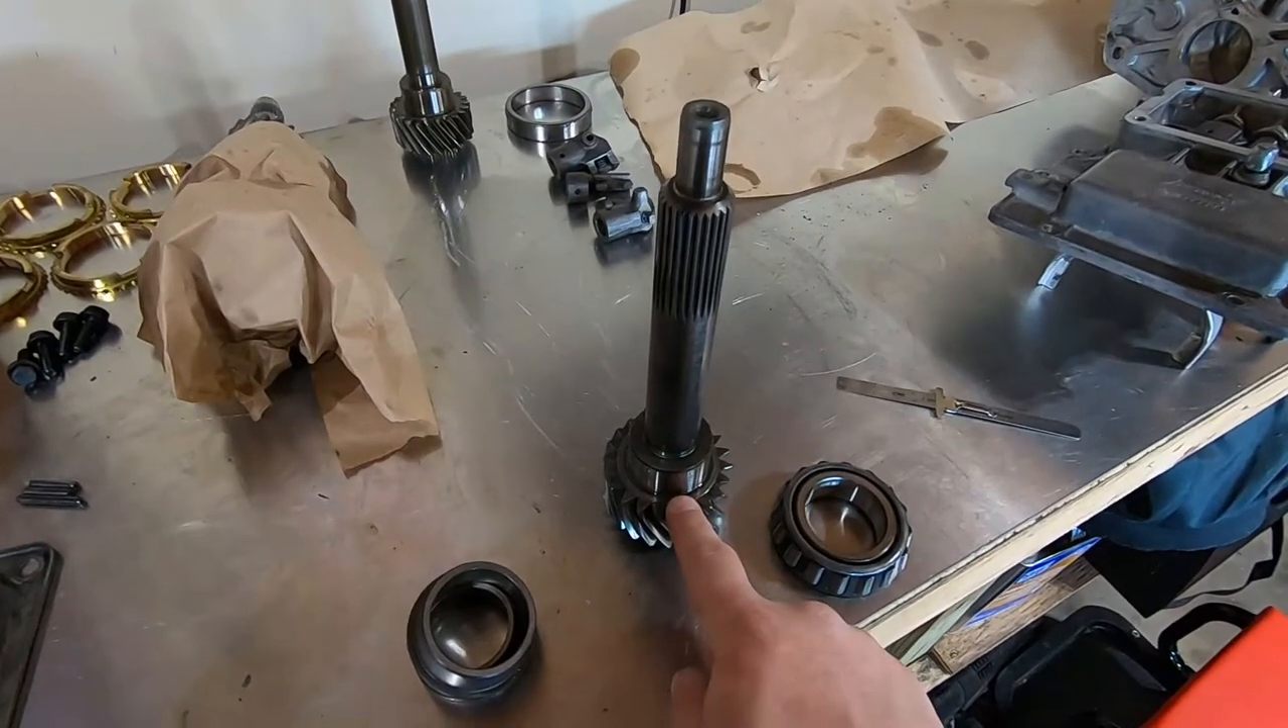I went ahead and took the input shaft, pressed off the bearing.